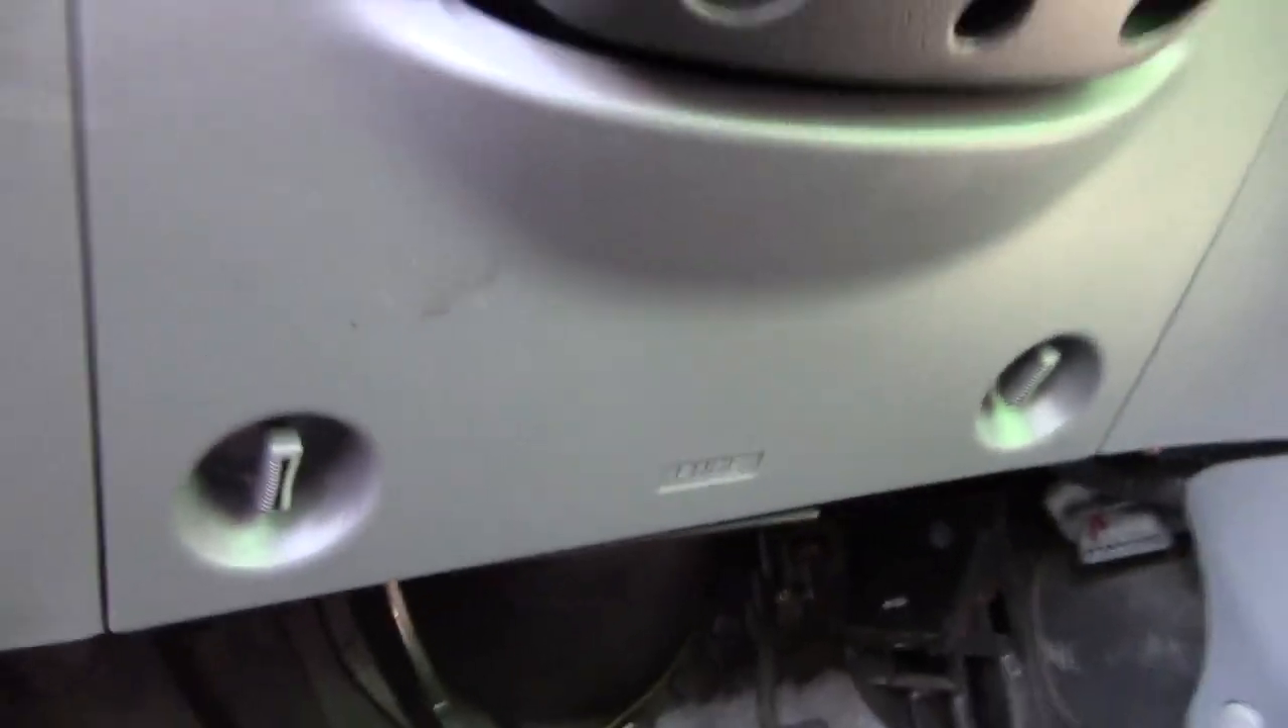And you now have your fuse panel back where it should be.